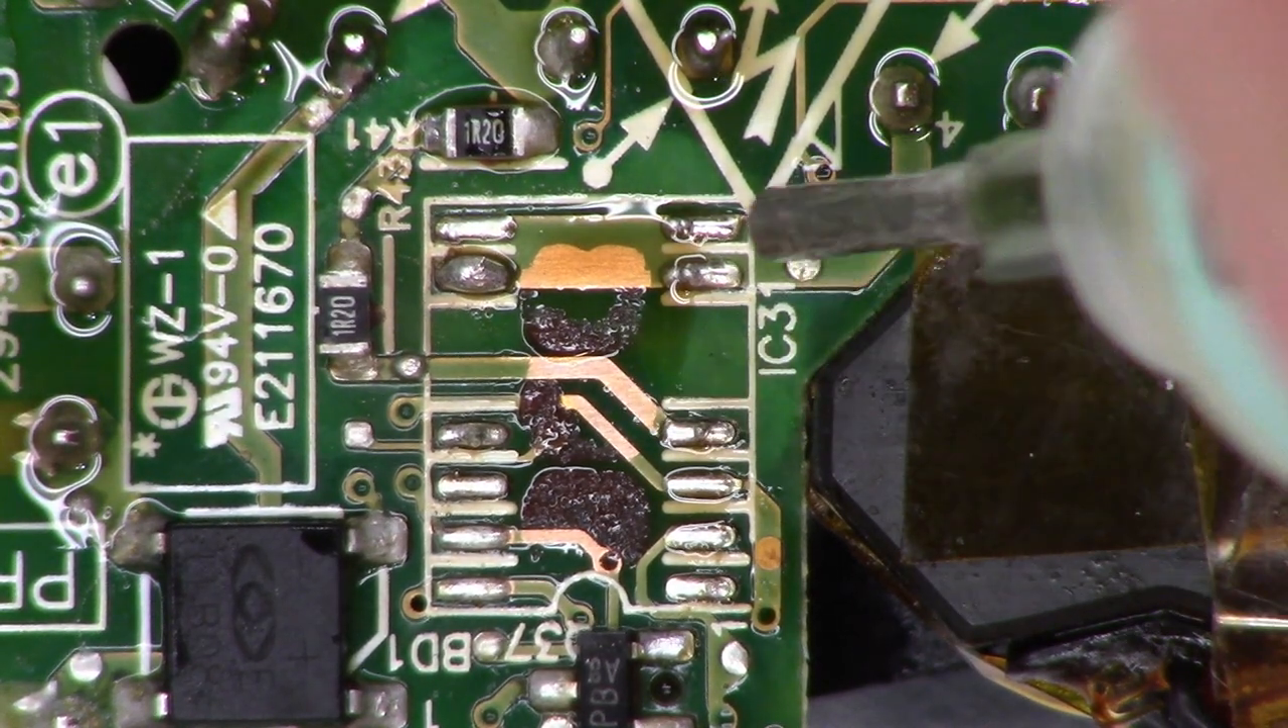And the chip is off the board.